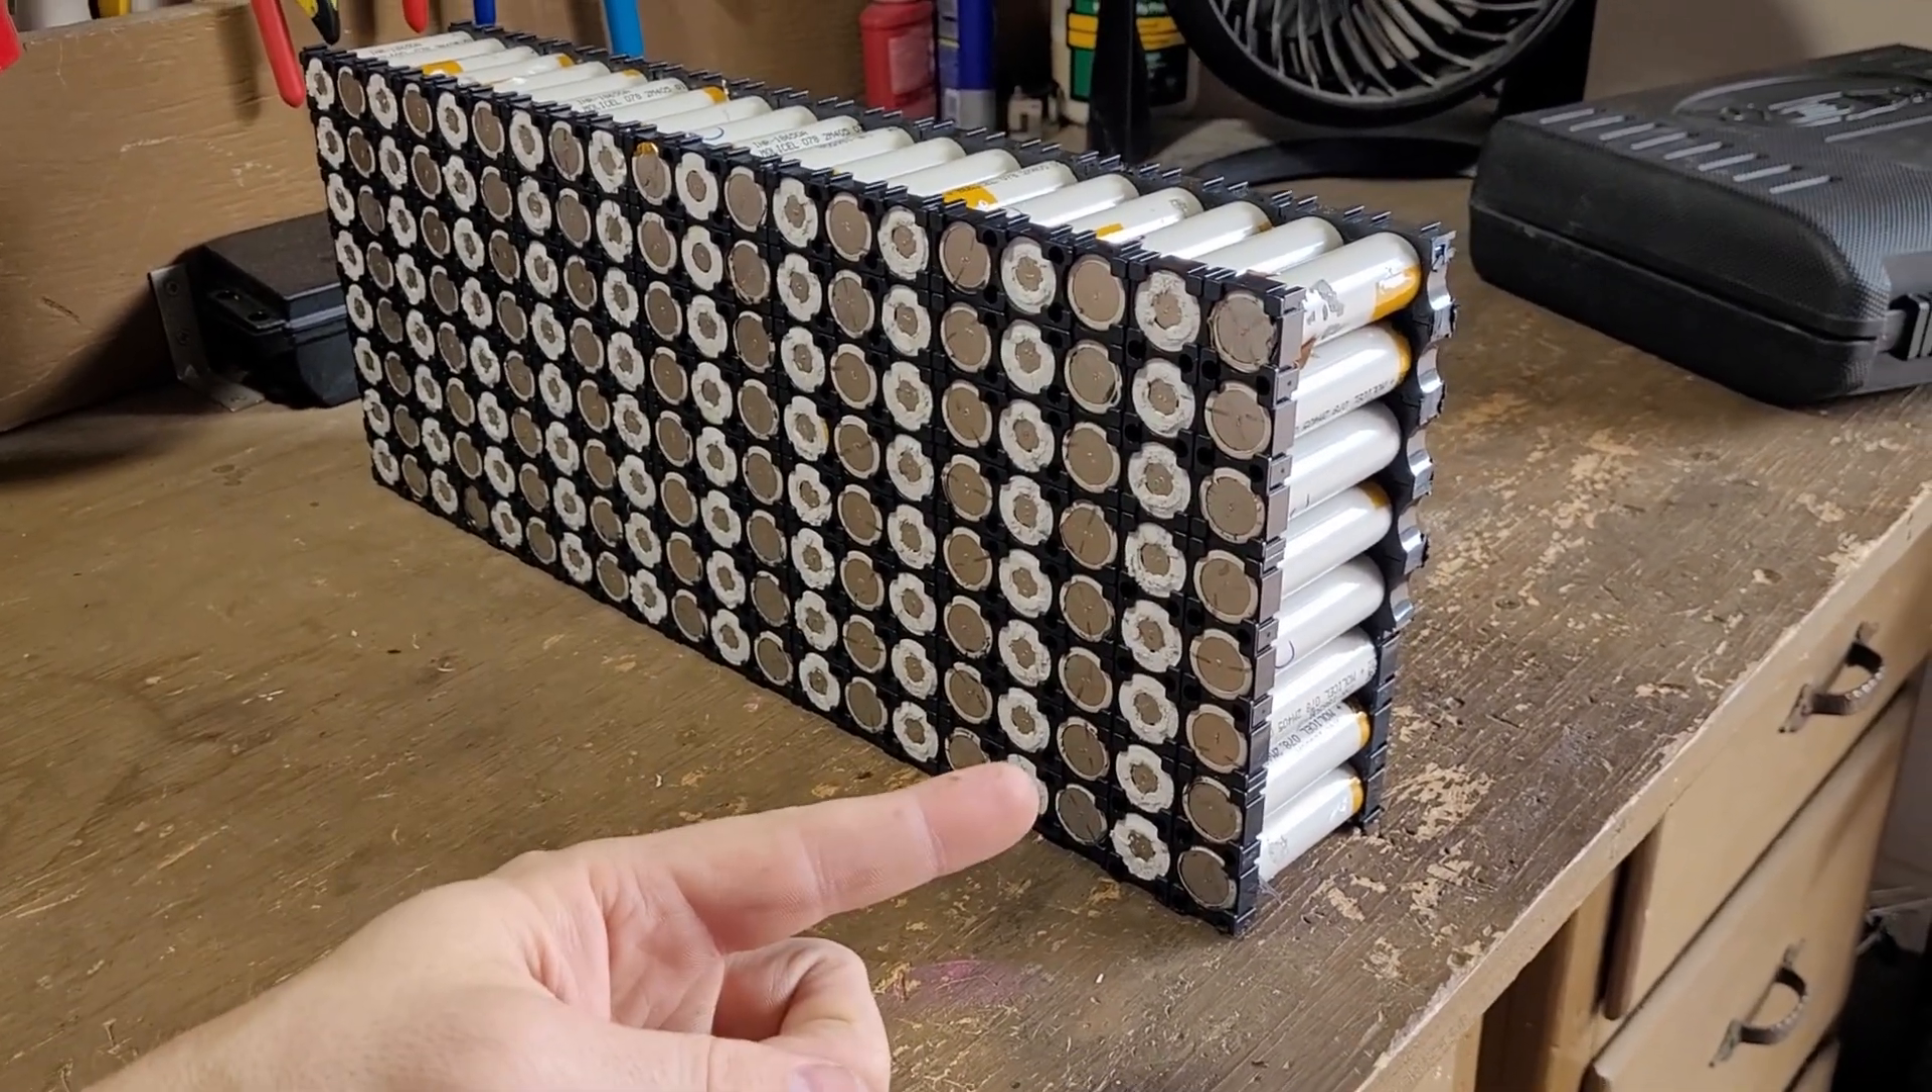We have all the batteries put together. We have 160 batteries in eight parallel.